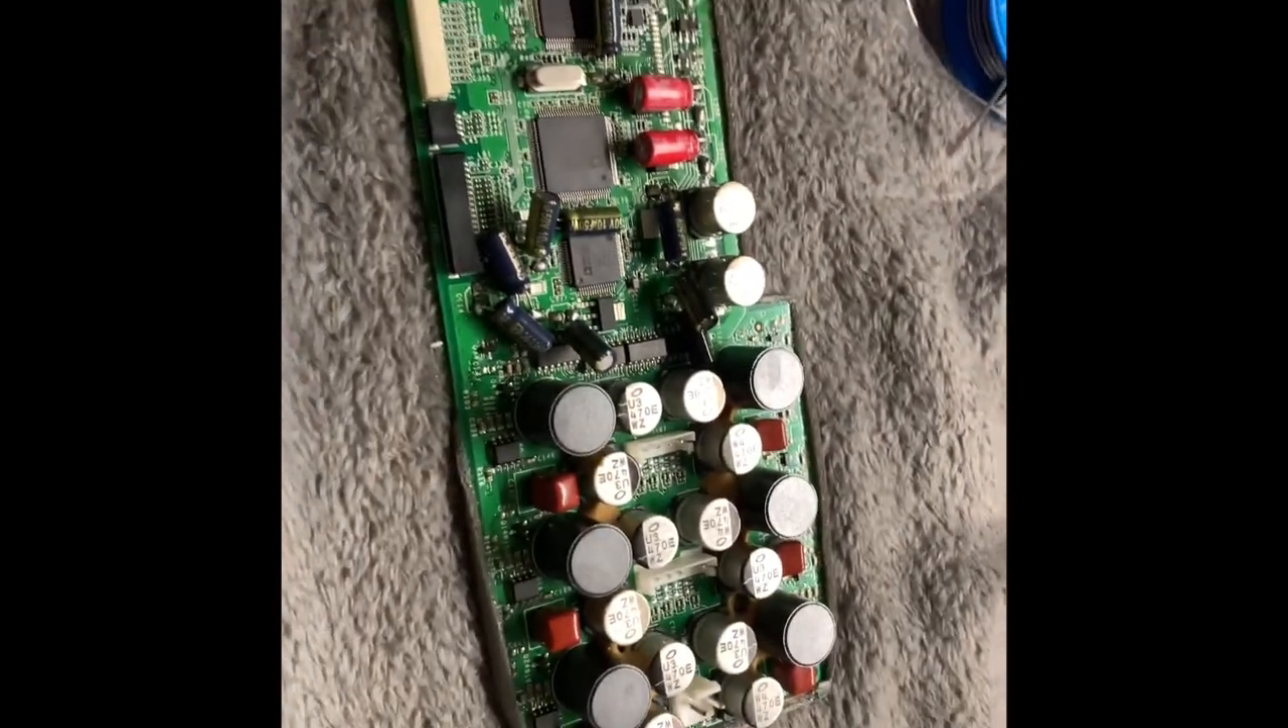I've put all the caps on.